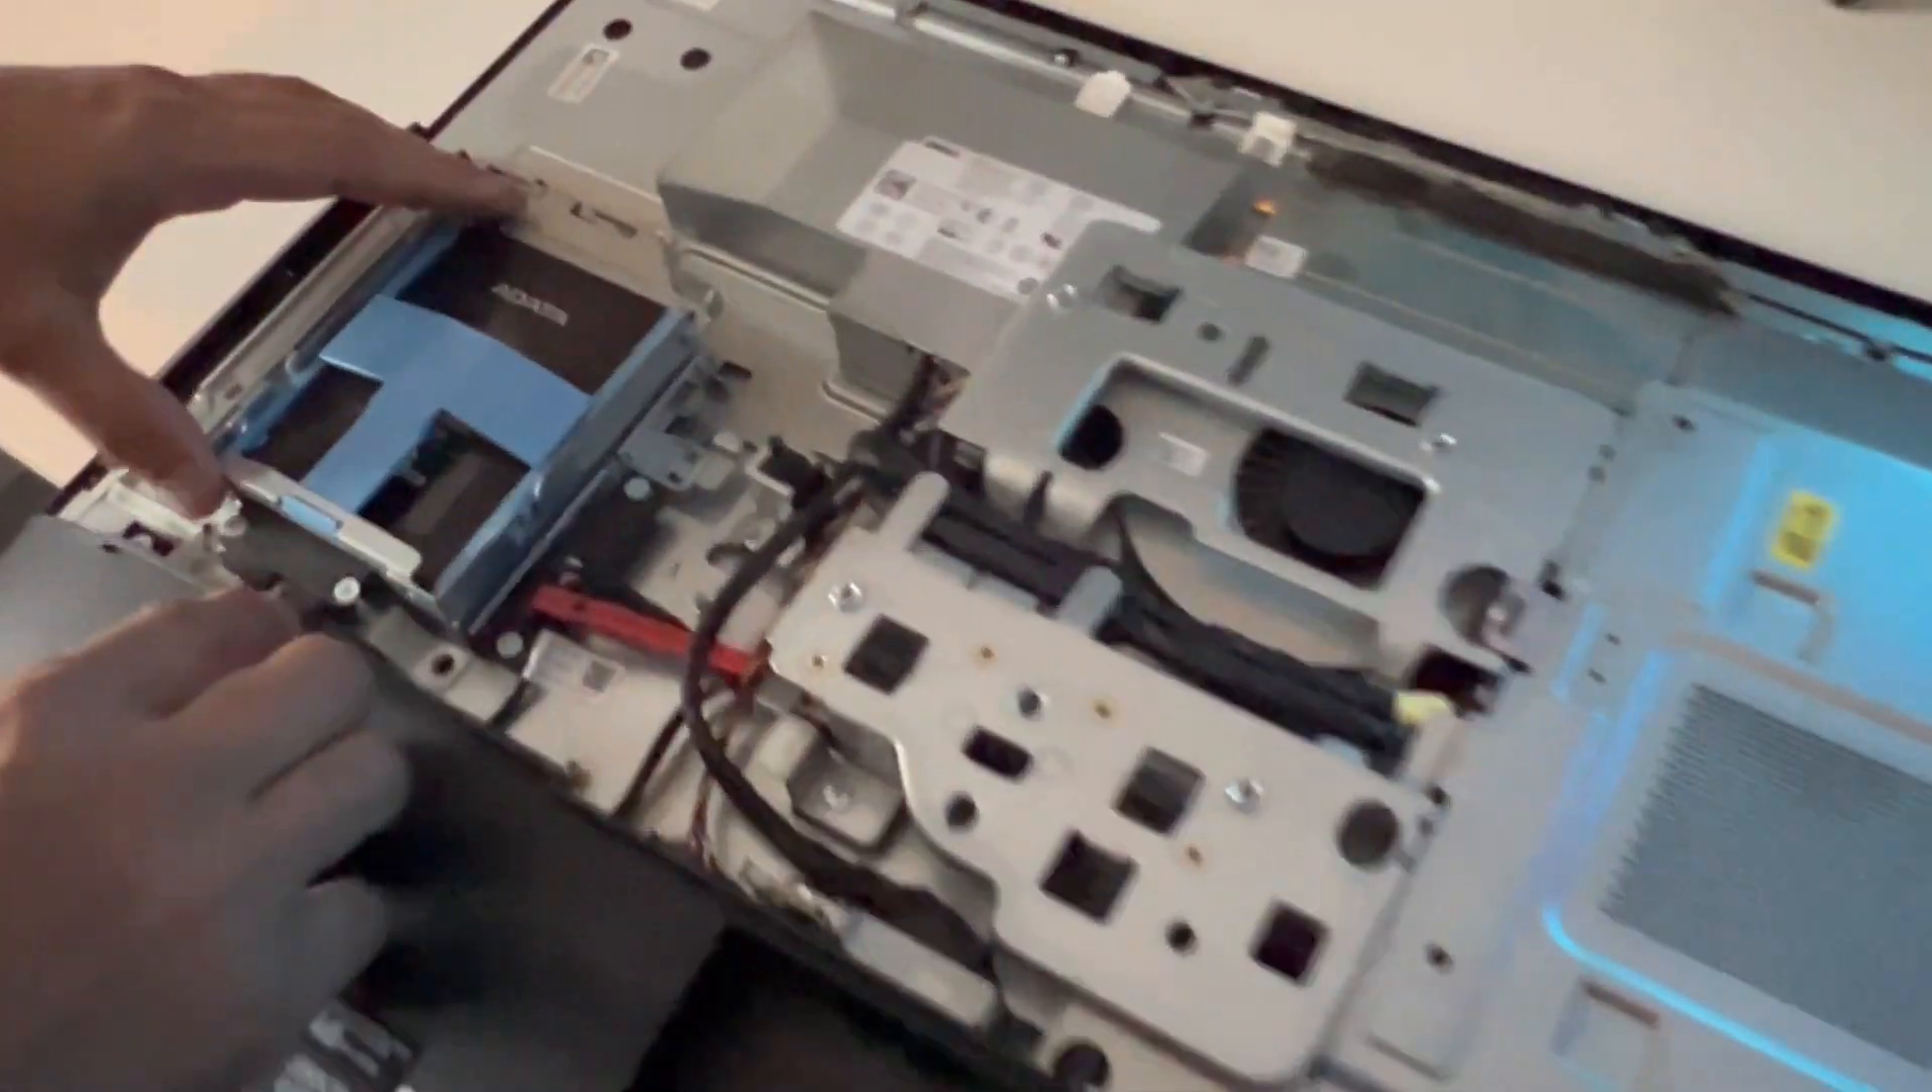So i've taken the lid off now your hard drive is here.